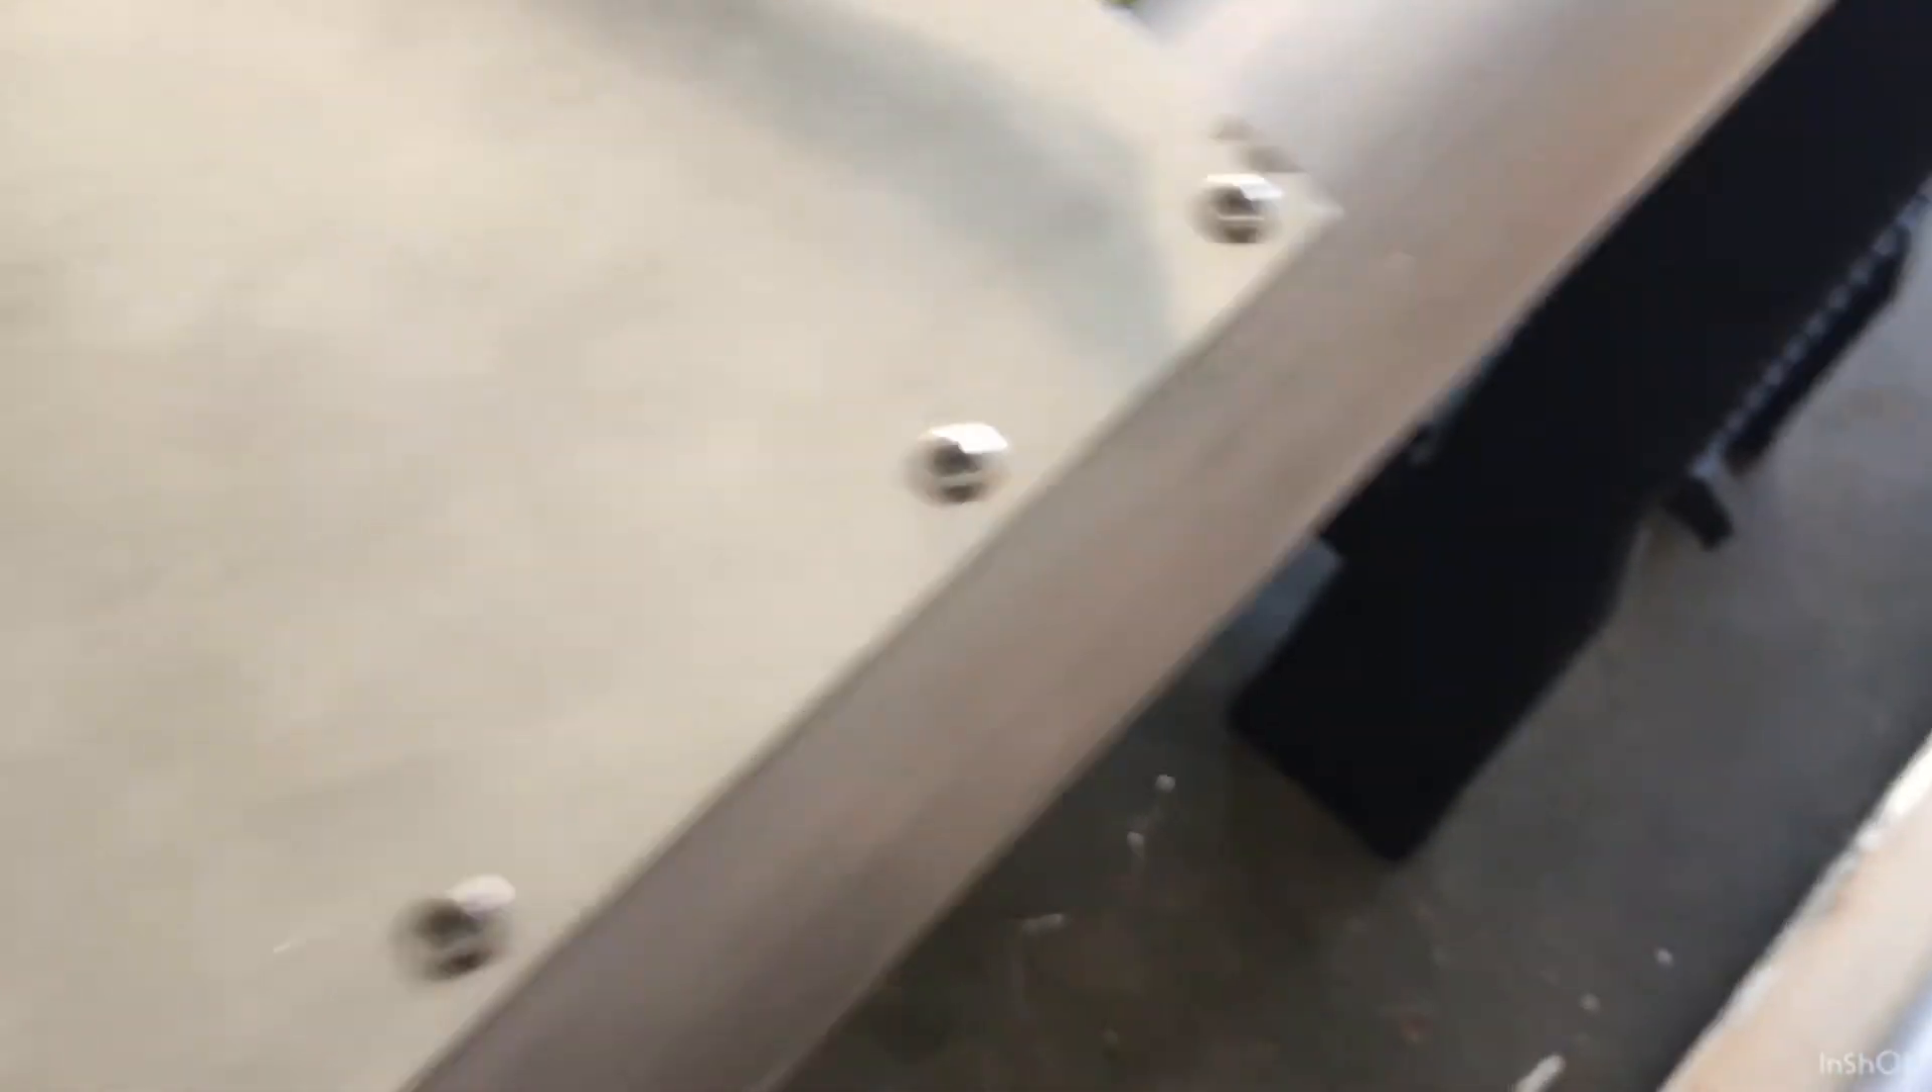But I'm putting in these these are the aluminum rivets the small head aluminum rivets and you can see I've got the sheet drilled and riveted these are the stainless steel rivet heads here.